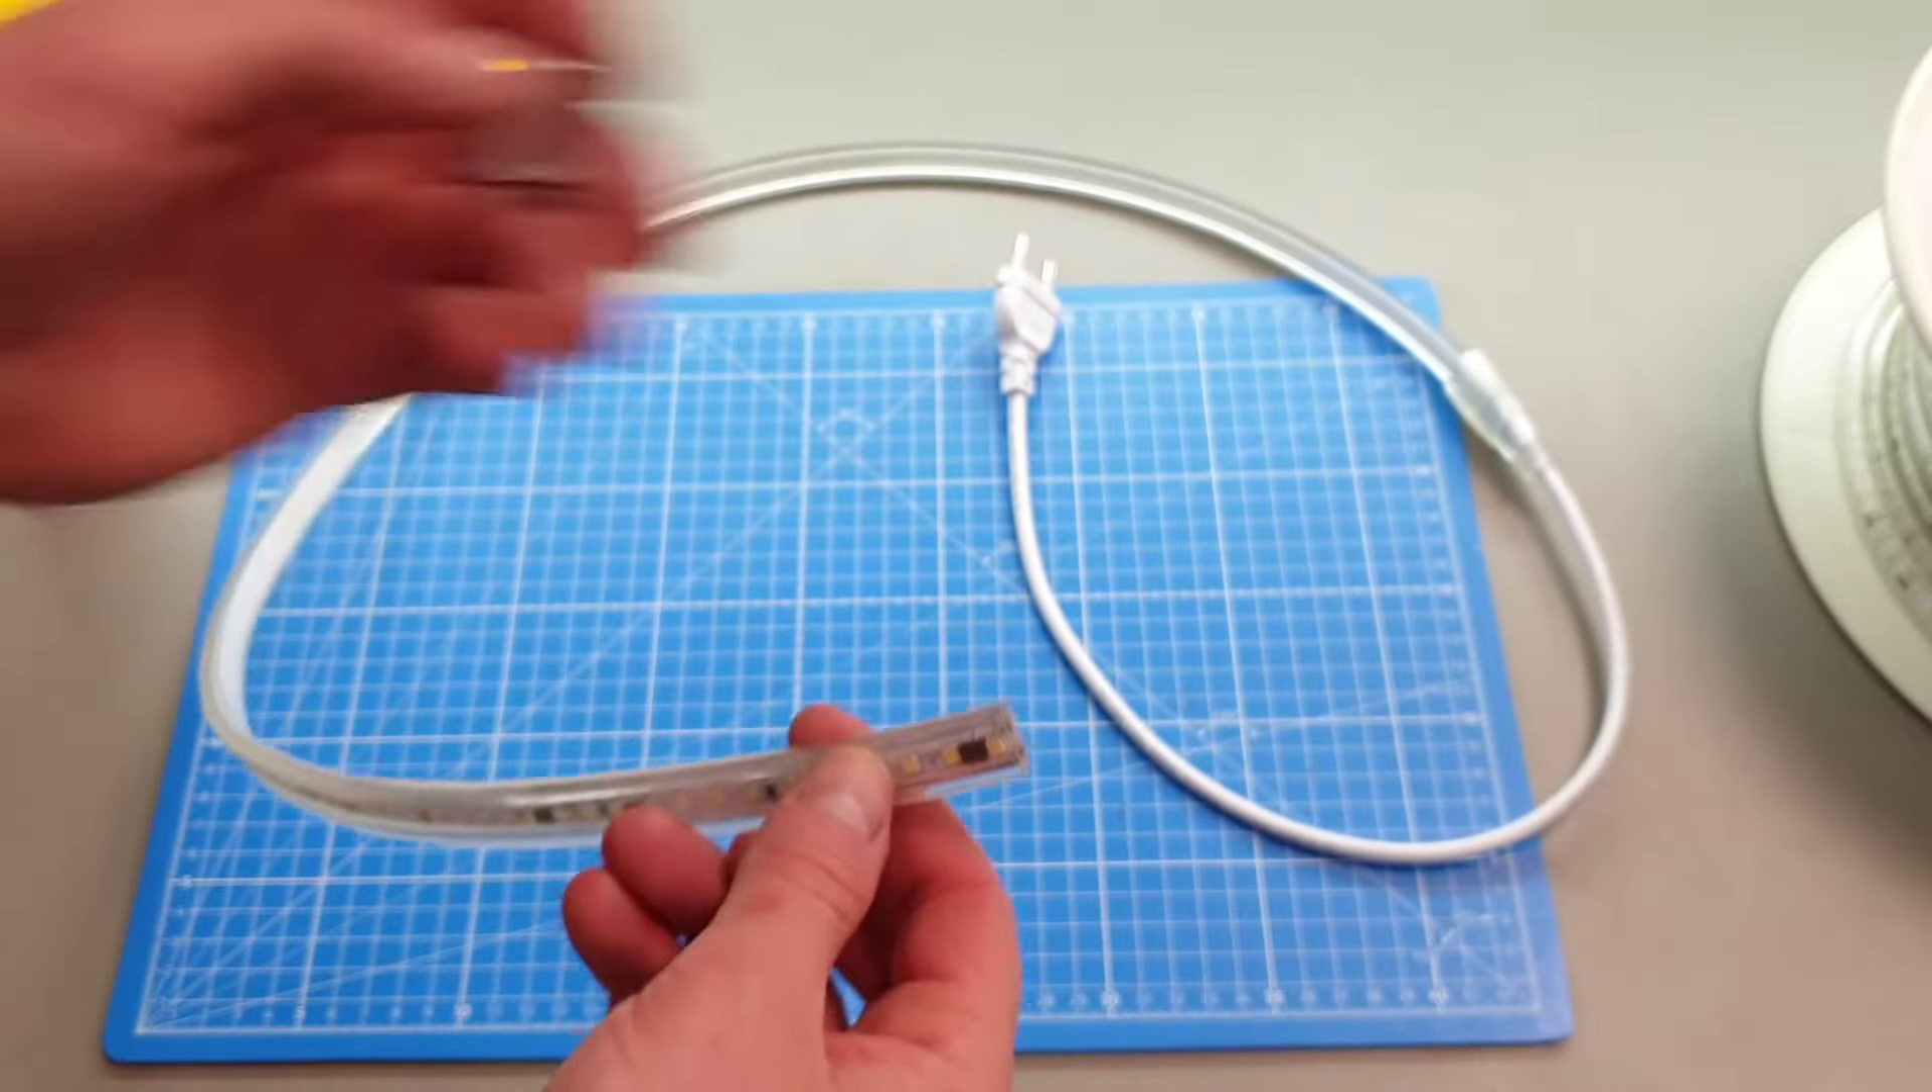On a mis le connecteur d'alimentation ensuite, il nous reste l'autre extrémité à venir isoler.